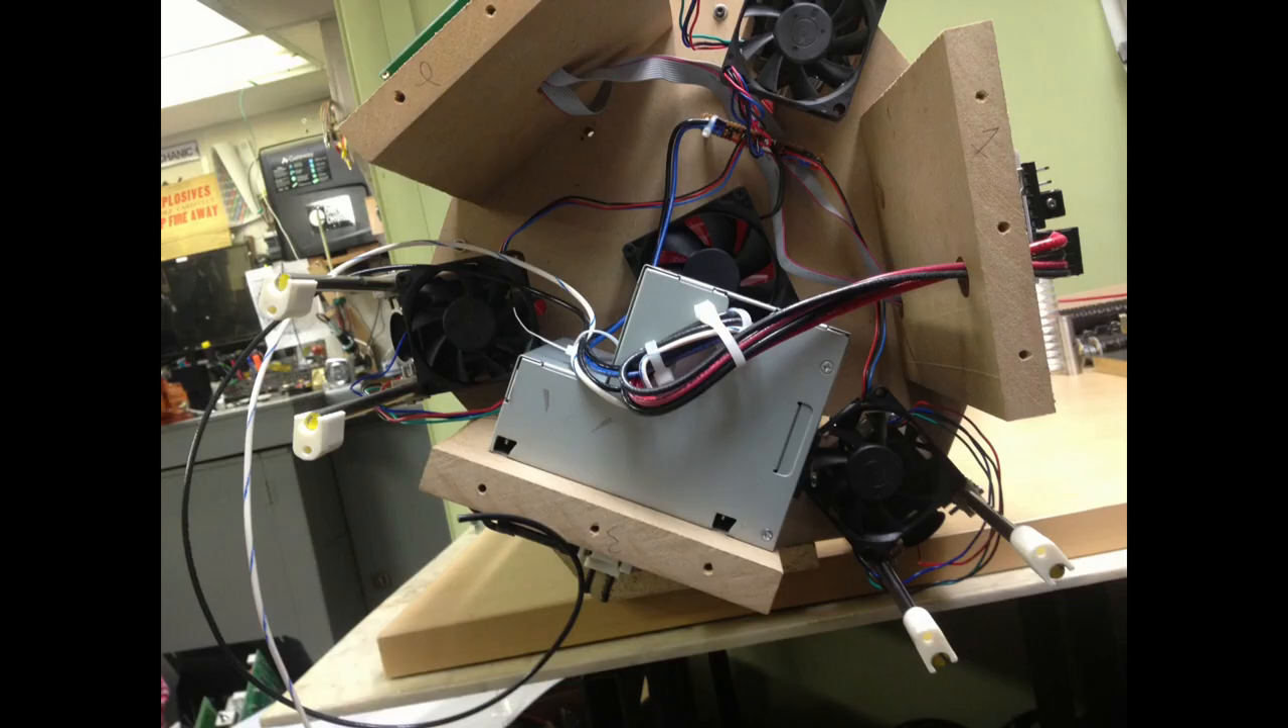So the power supply's mounted.